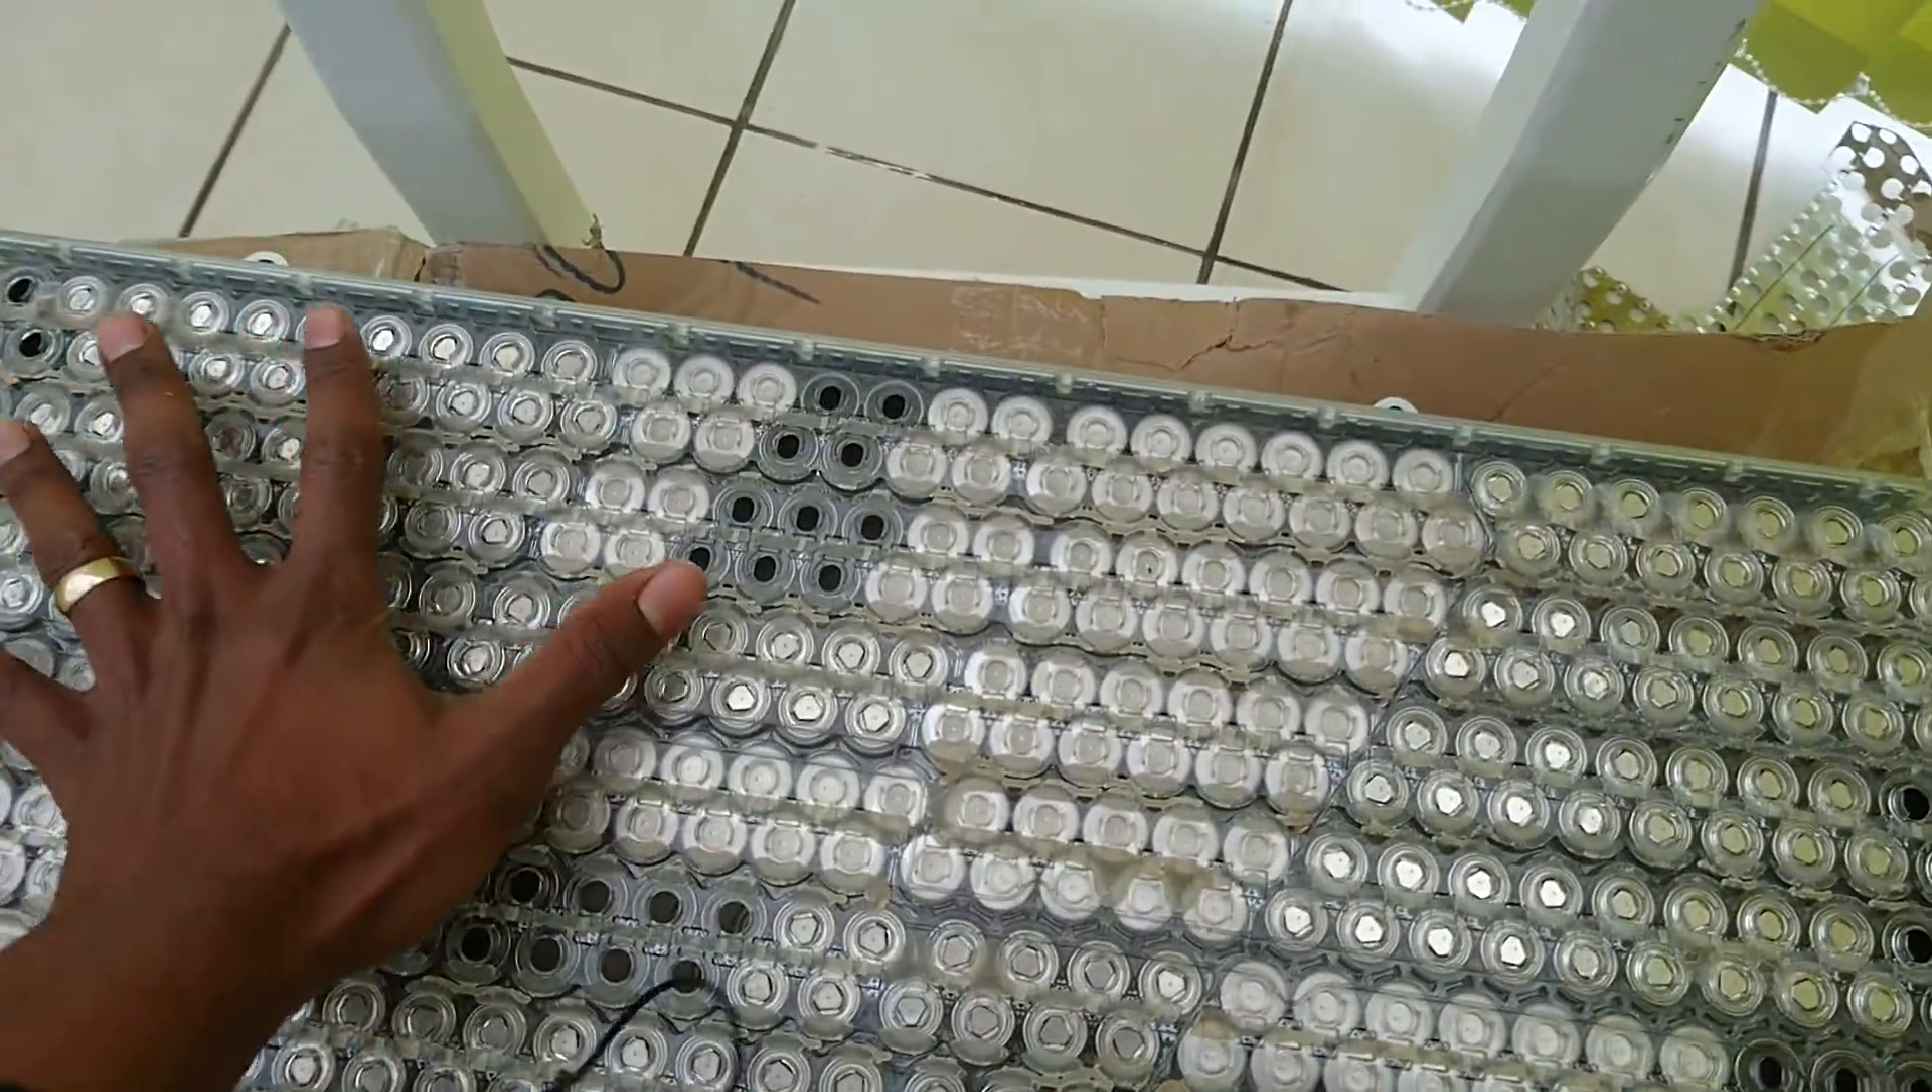I removed all the bus bars on the top.